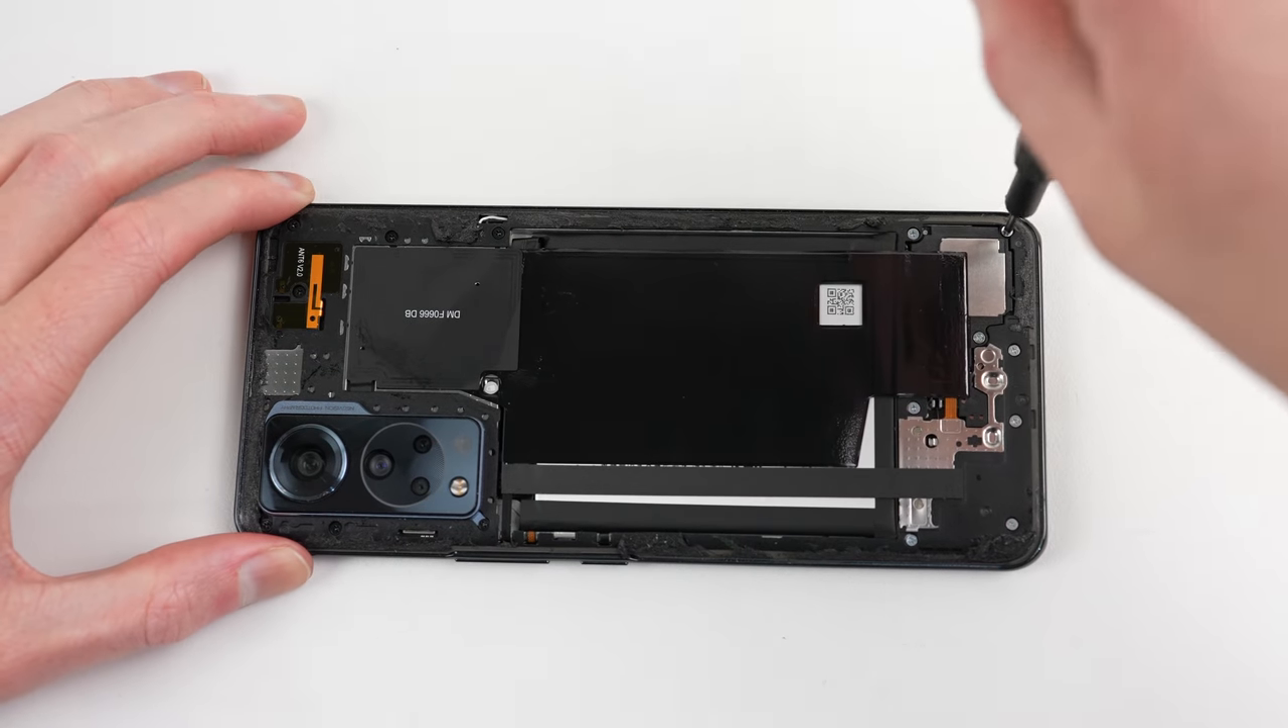With the back panel free, we can get our first look inside this phone.